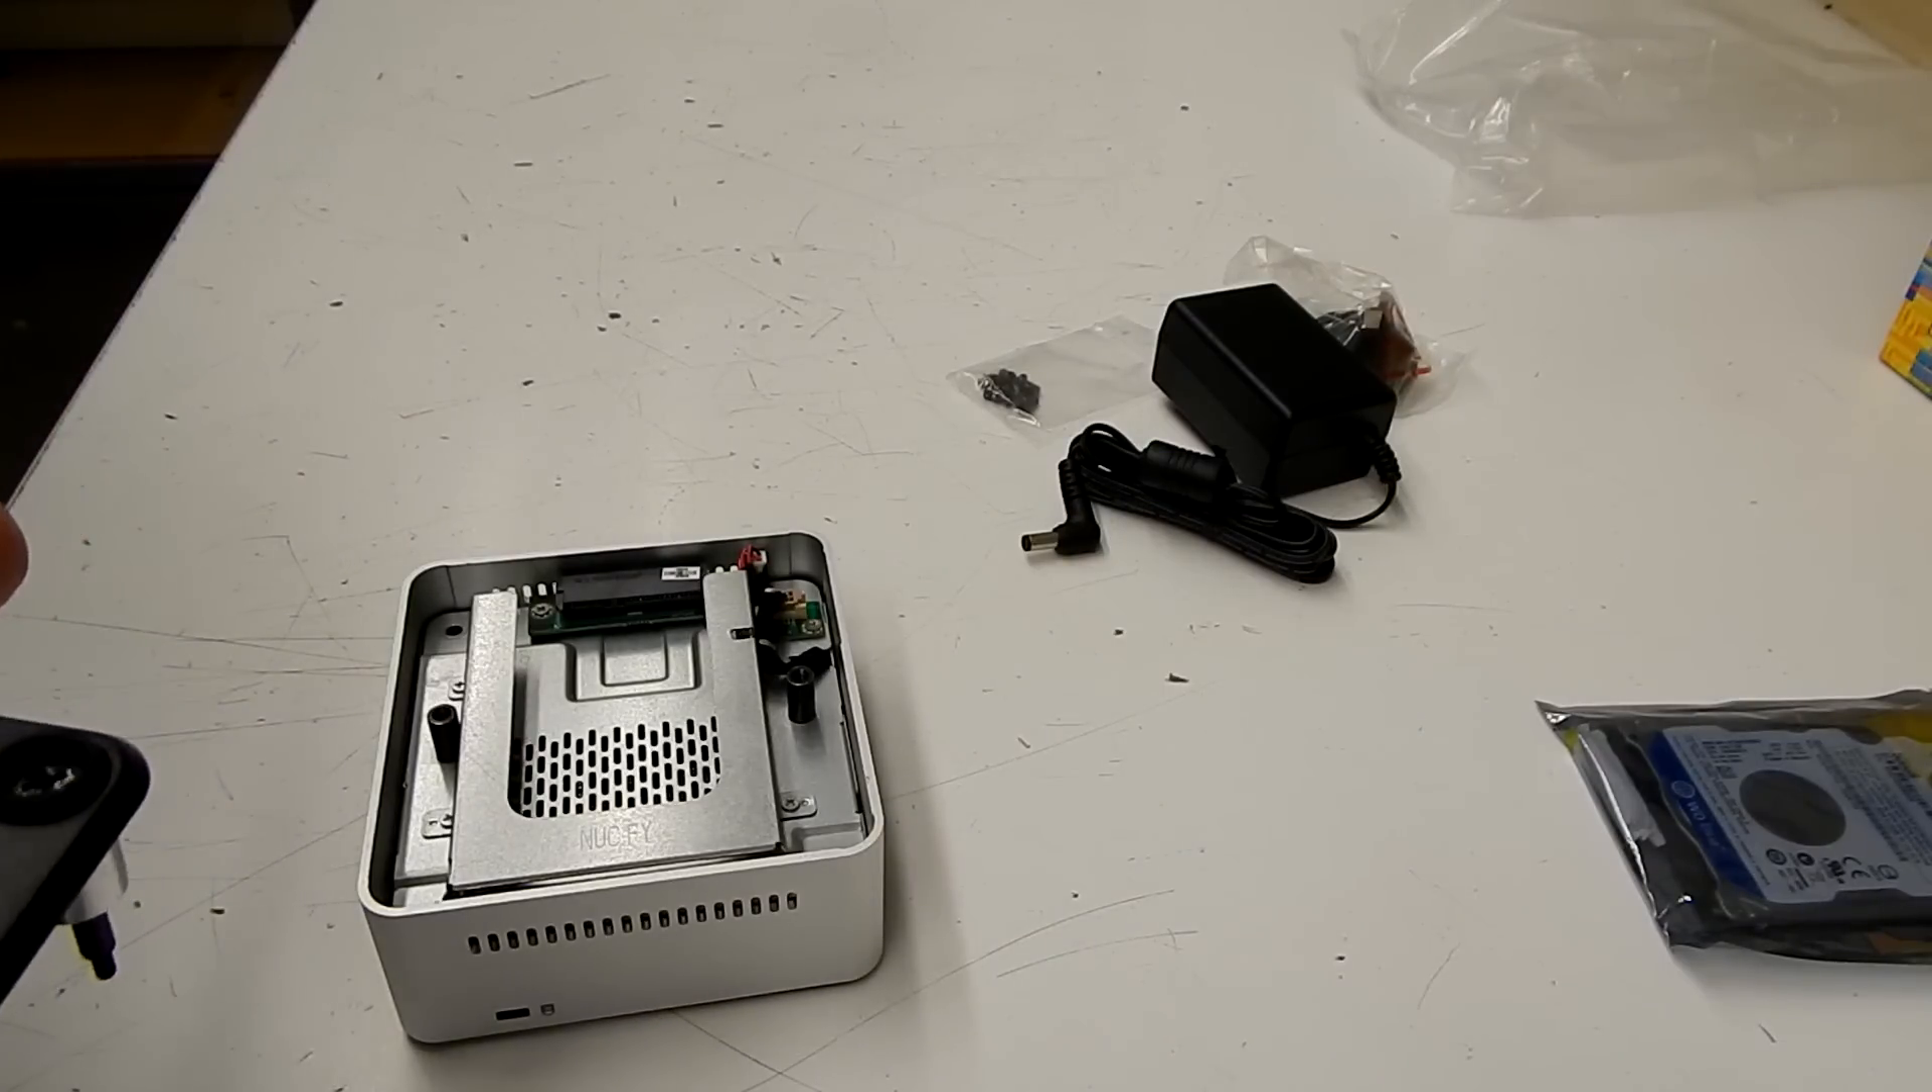The plate just comes right off, and there we have access to our hard drive bay.